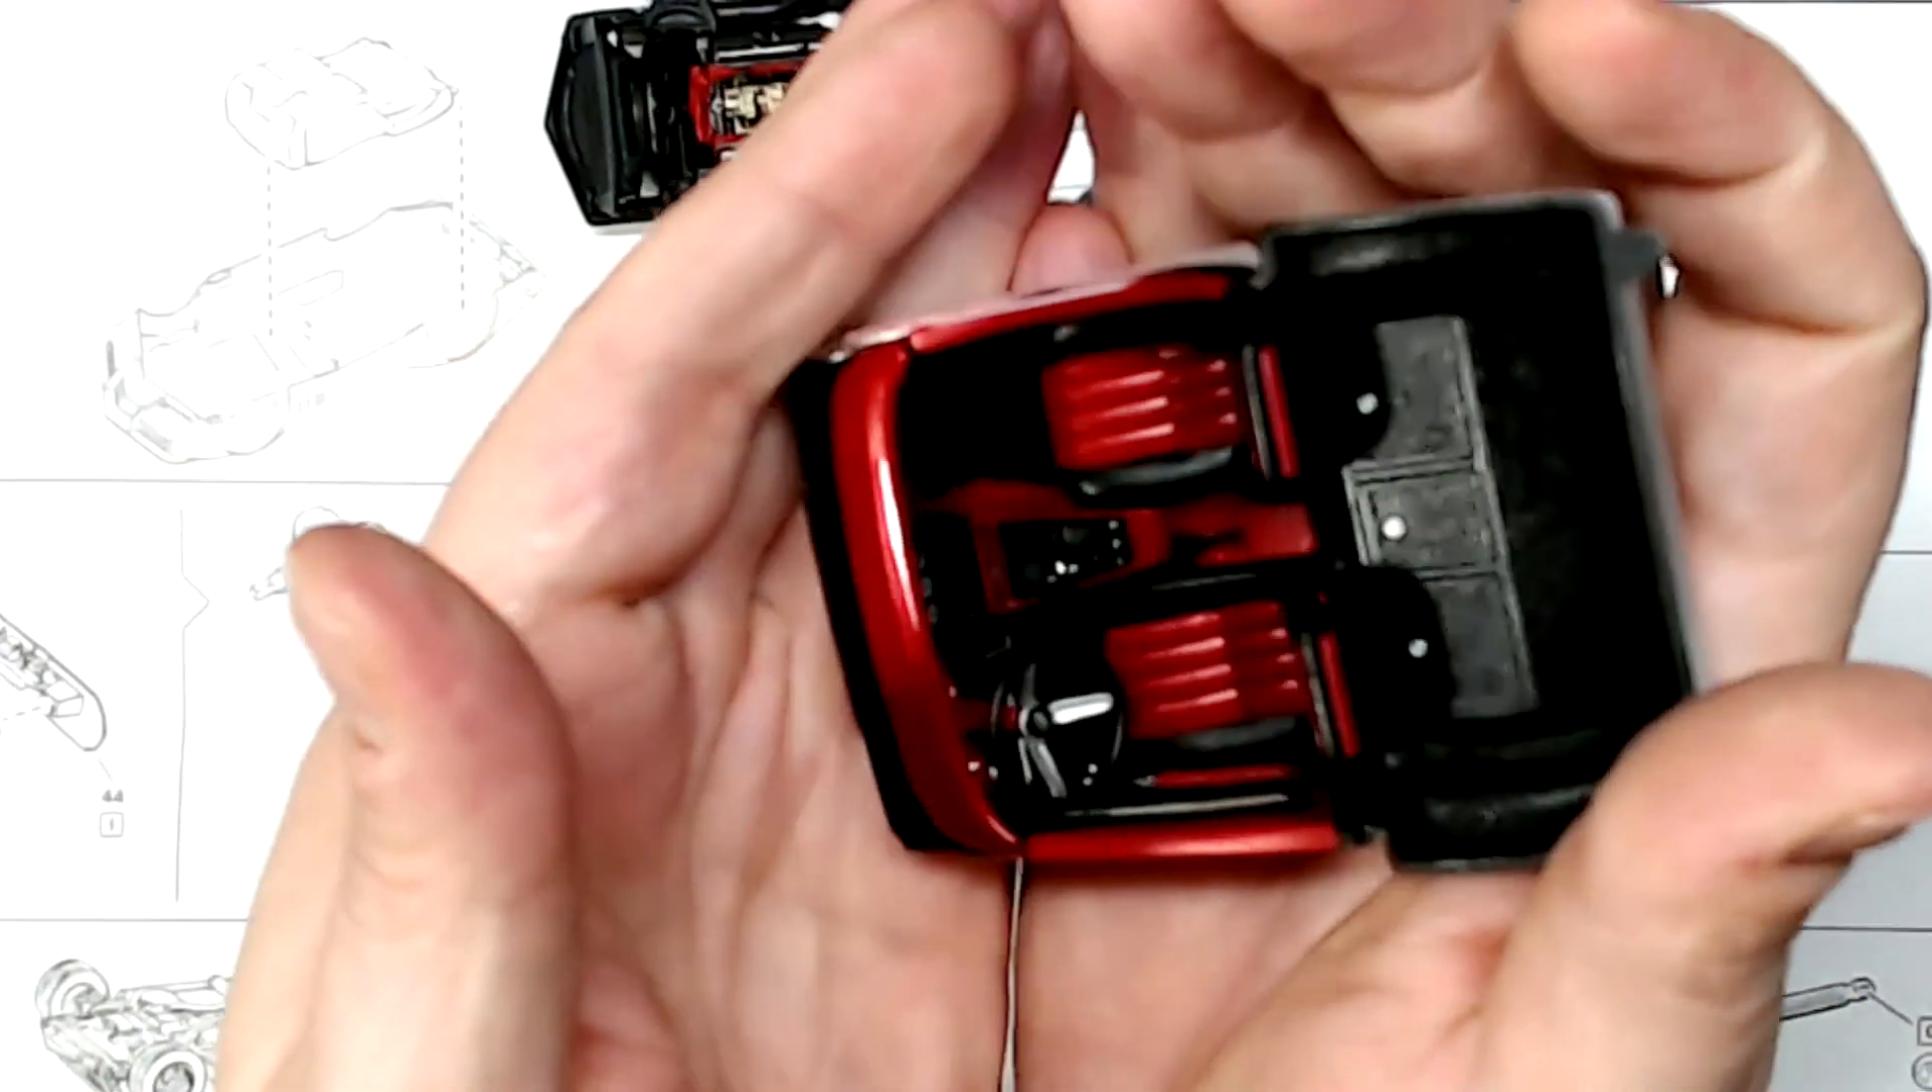And We've got our interior All finished up.